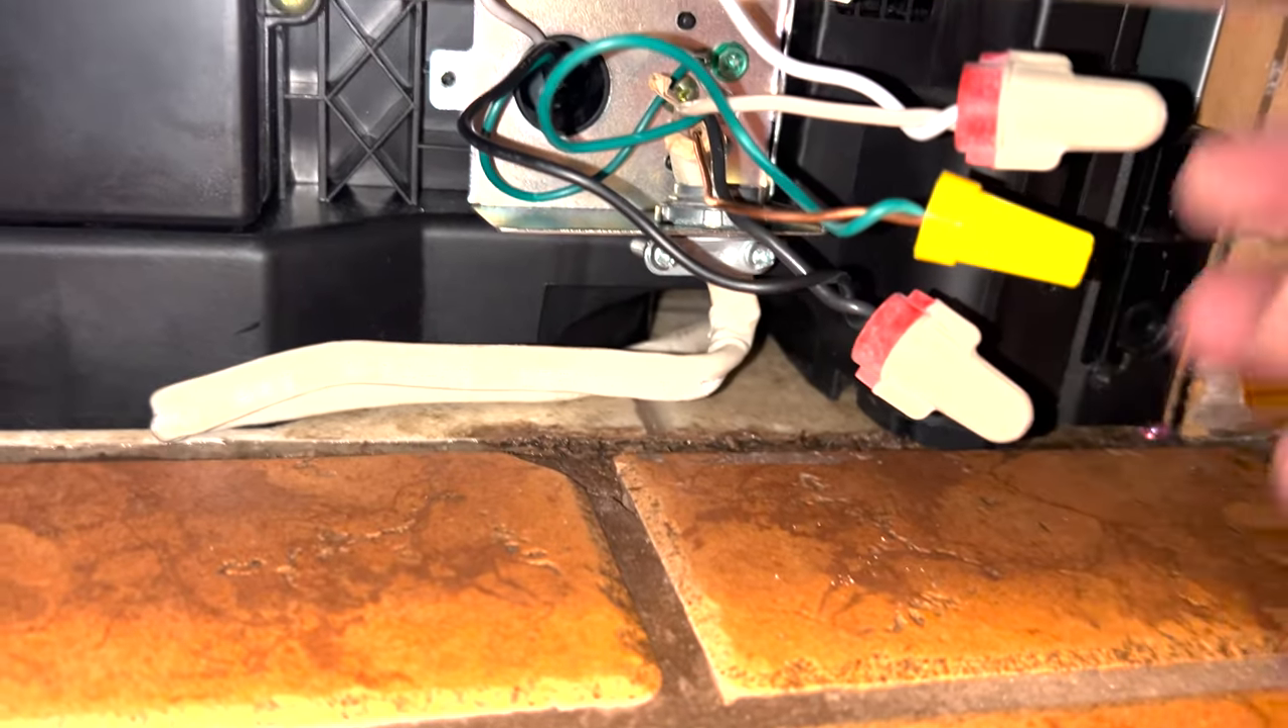All right, those connections are all made up. You can see these are good quality wire nuts.